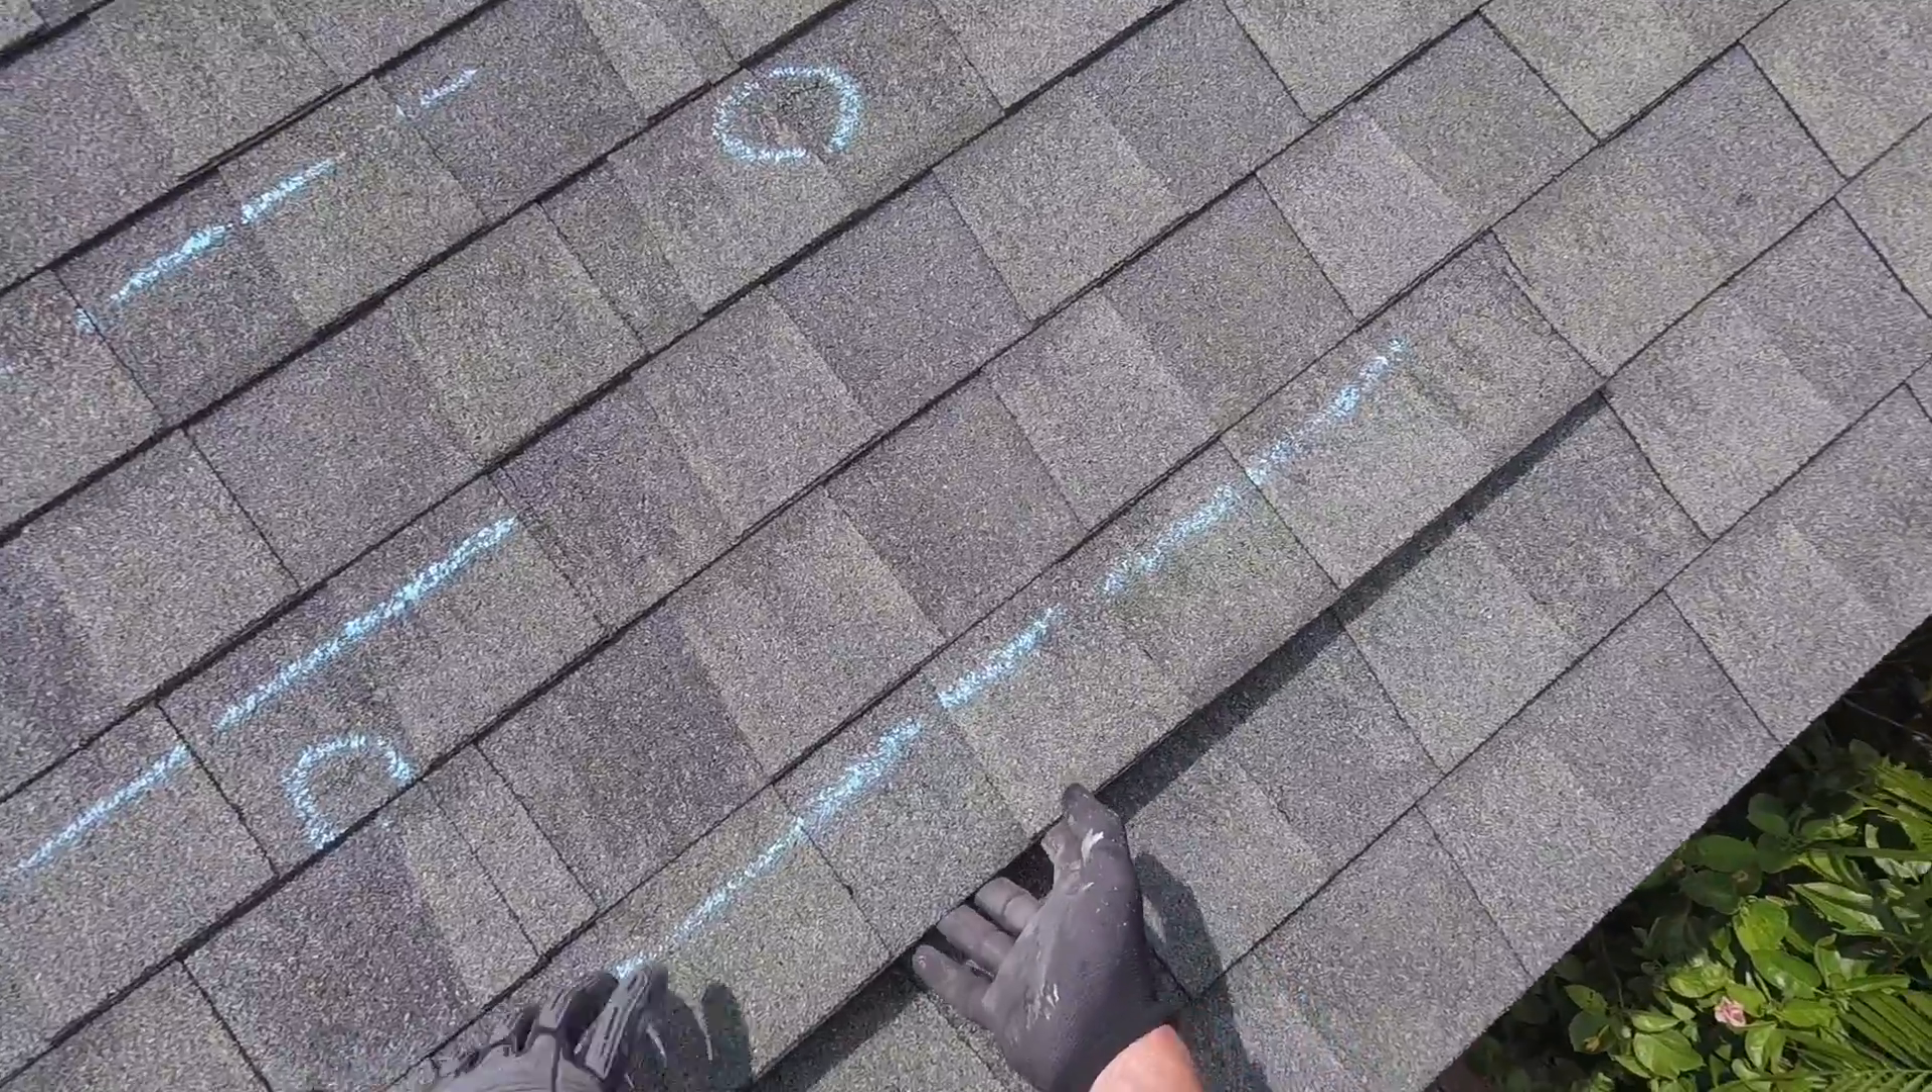The very first thing I touched is this whole section of shingle that's lifted up, see how it's lost its connectivity with the rest of the roof itself.